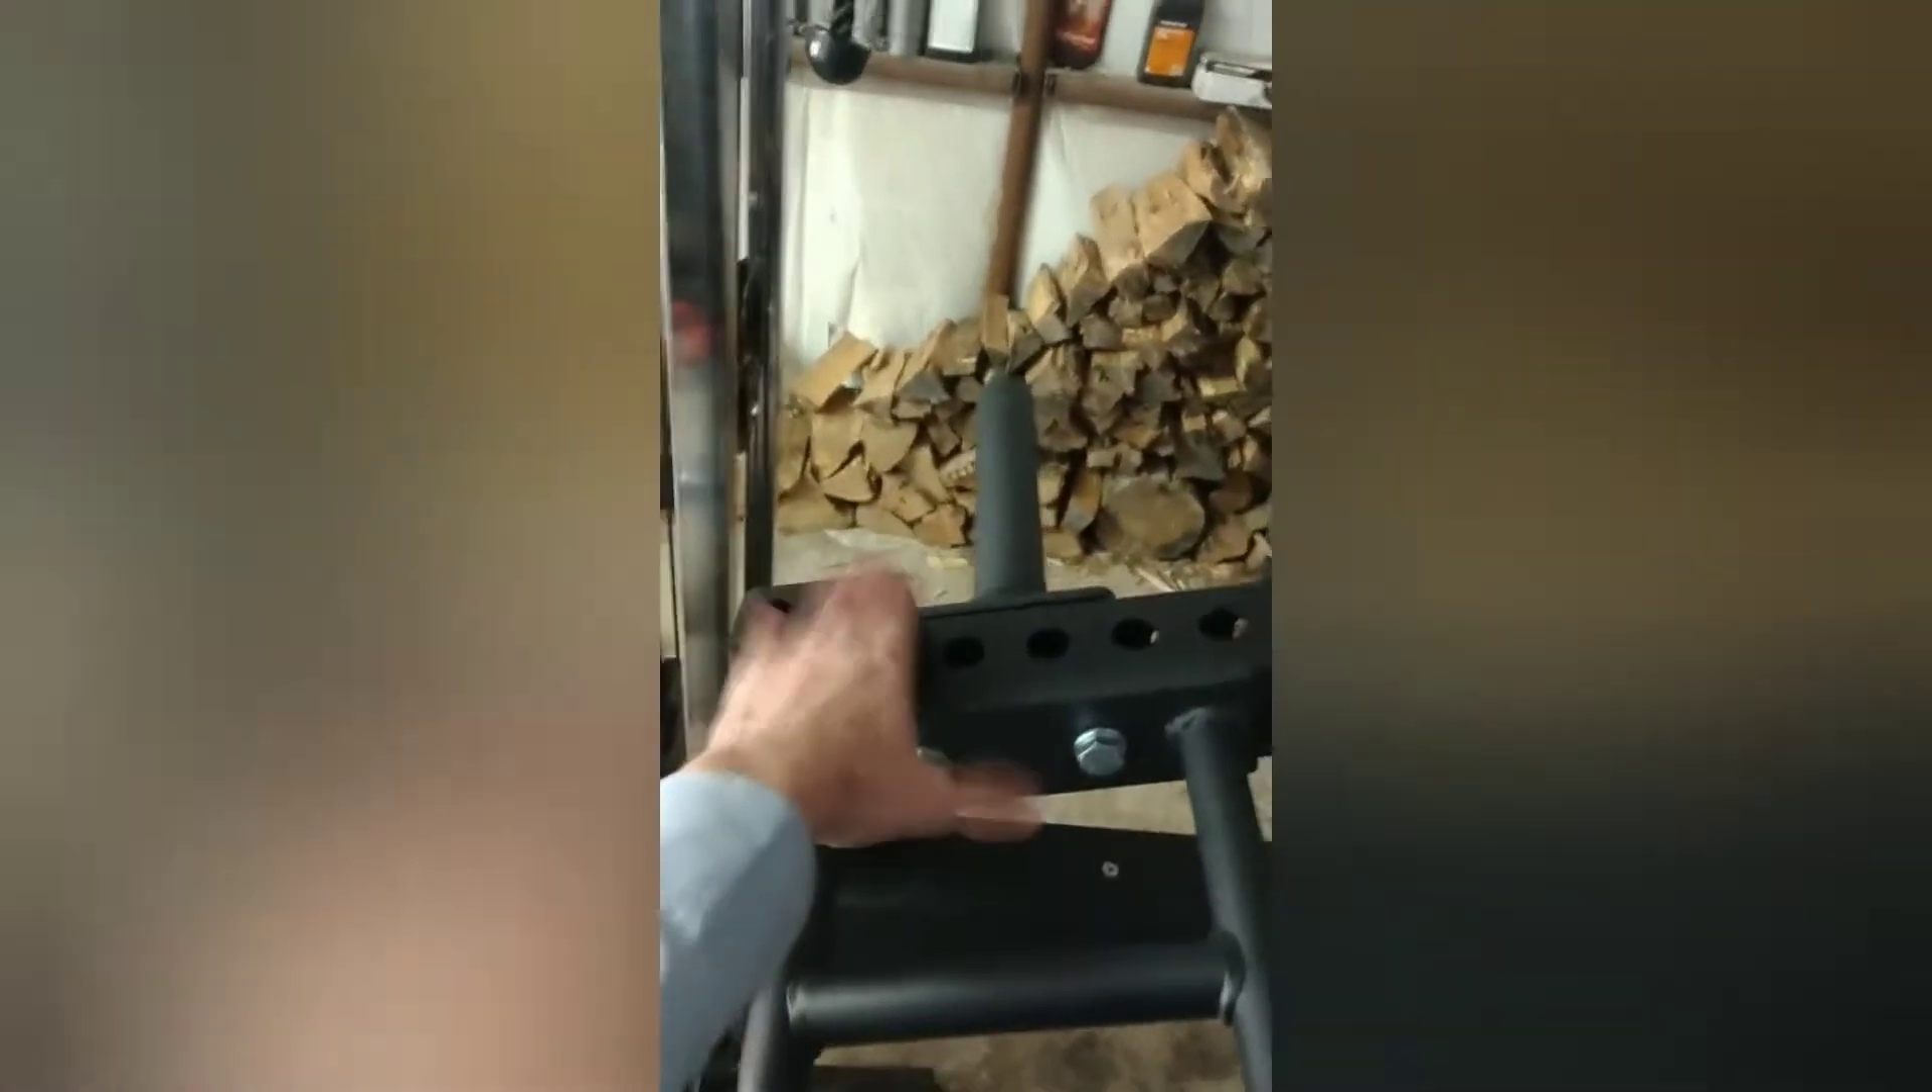I haven't put a weight plate on yet but I had the flip down safety up higher.